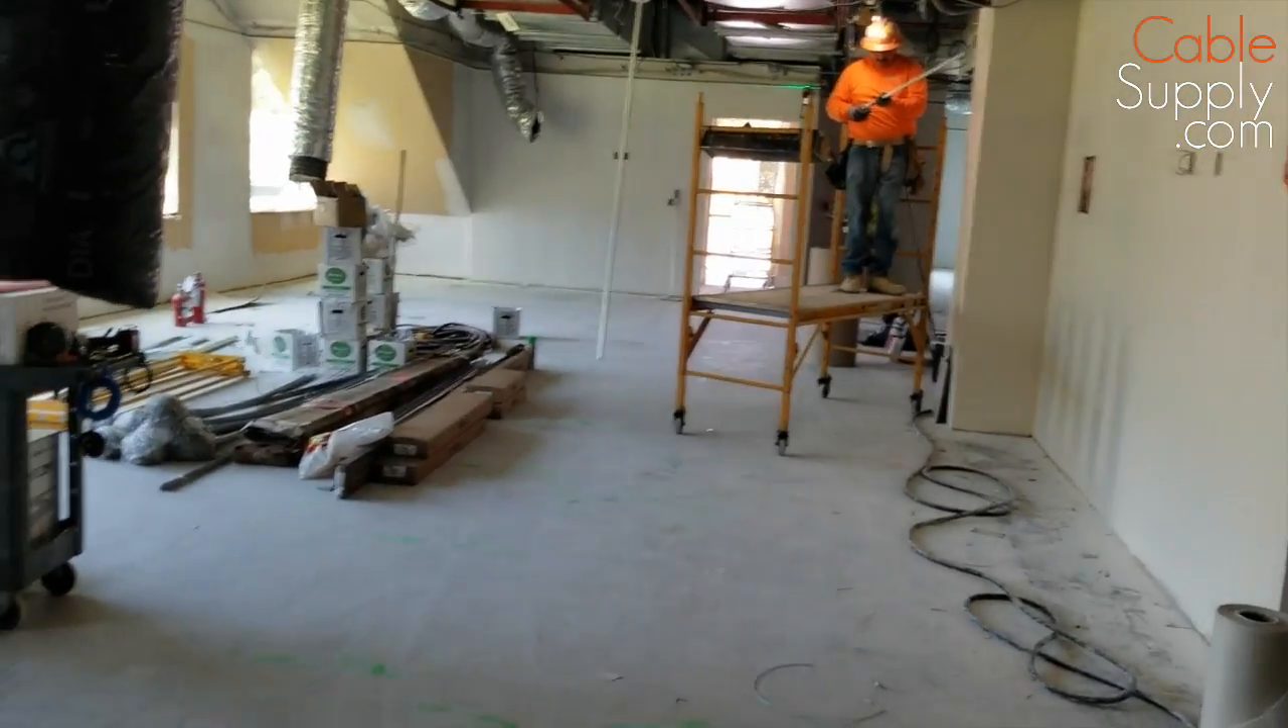We don't have the cubicles installed yet.